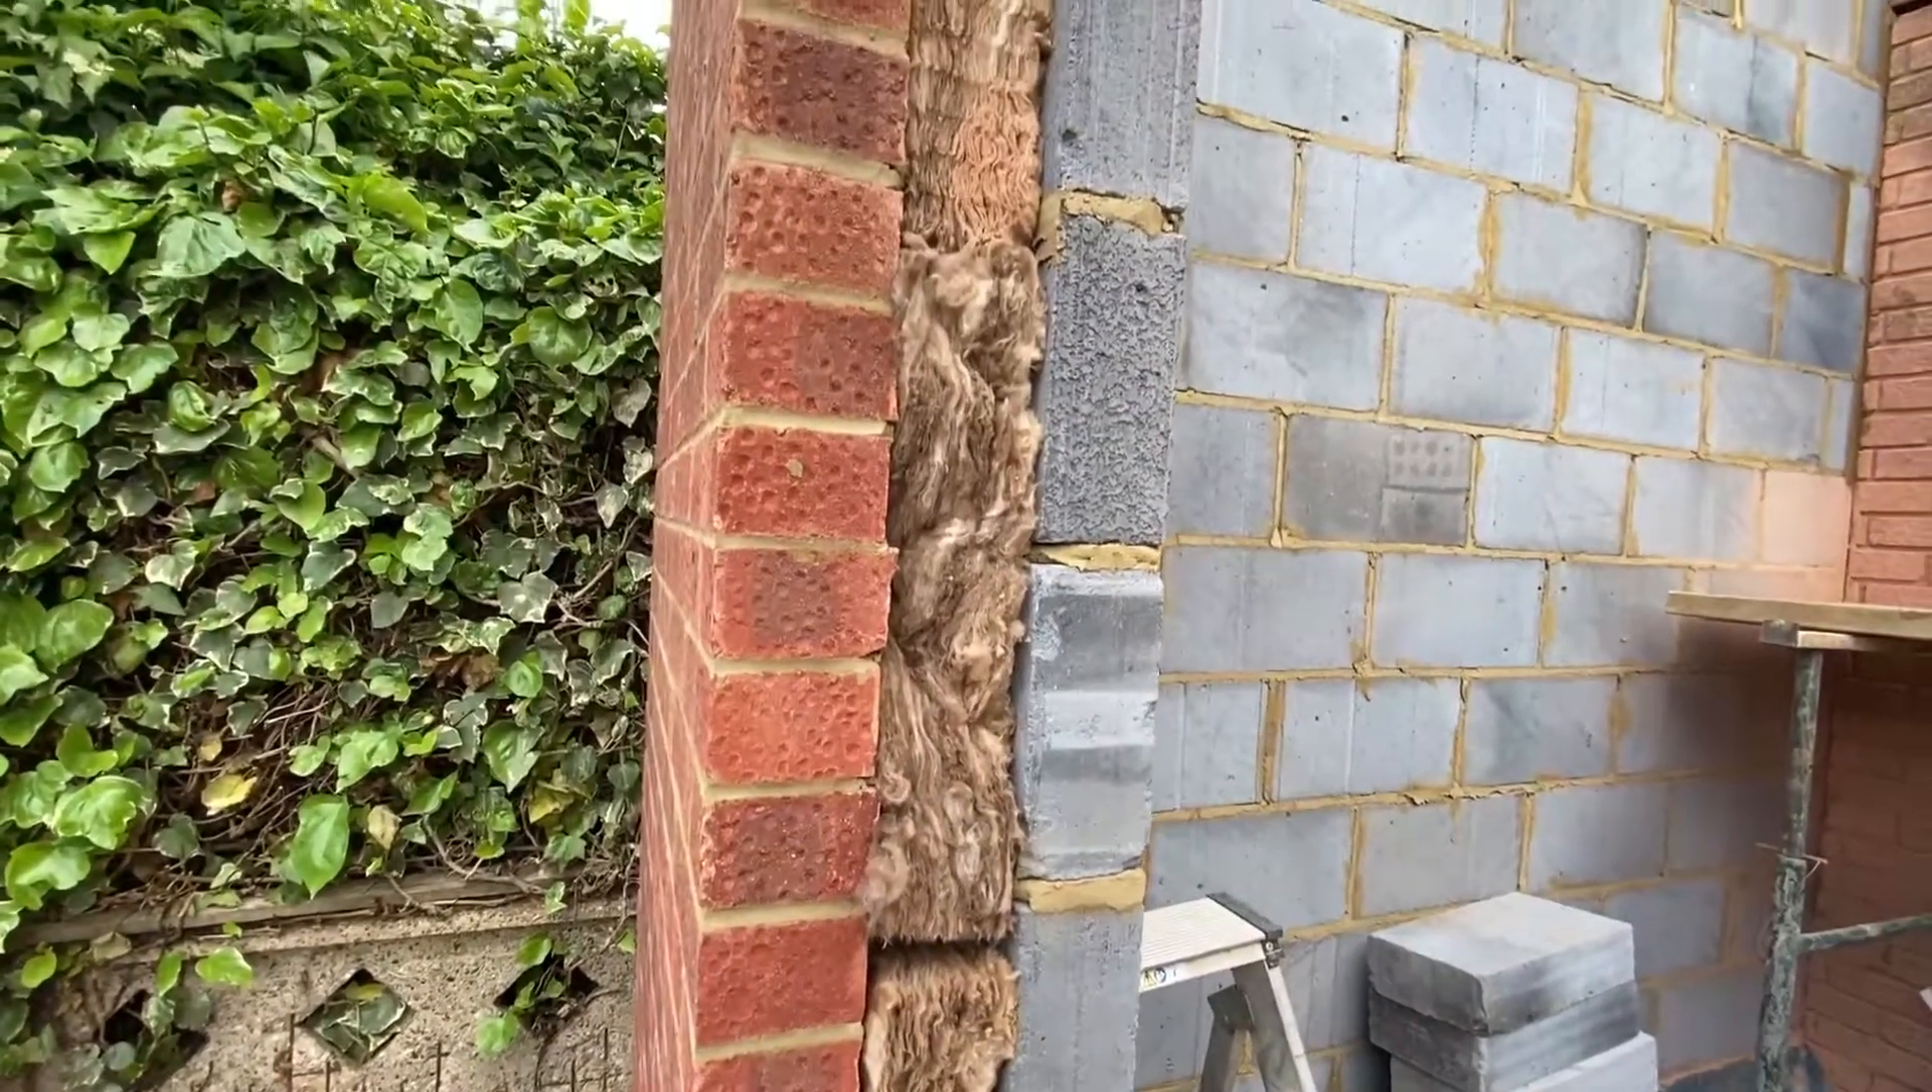We put block work on the inside and as you can see we've got insulation between the block work and the brick work.